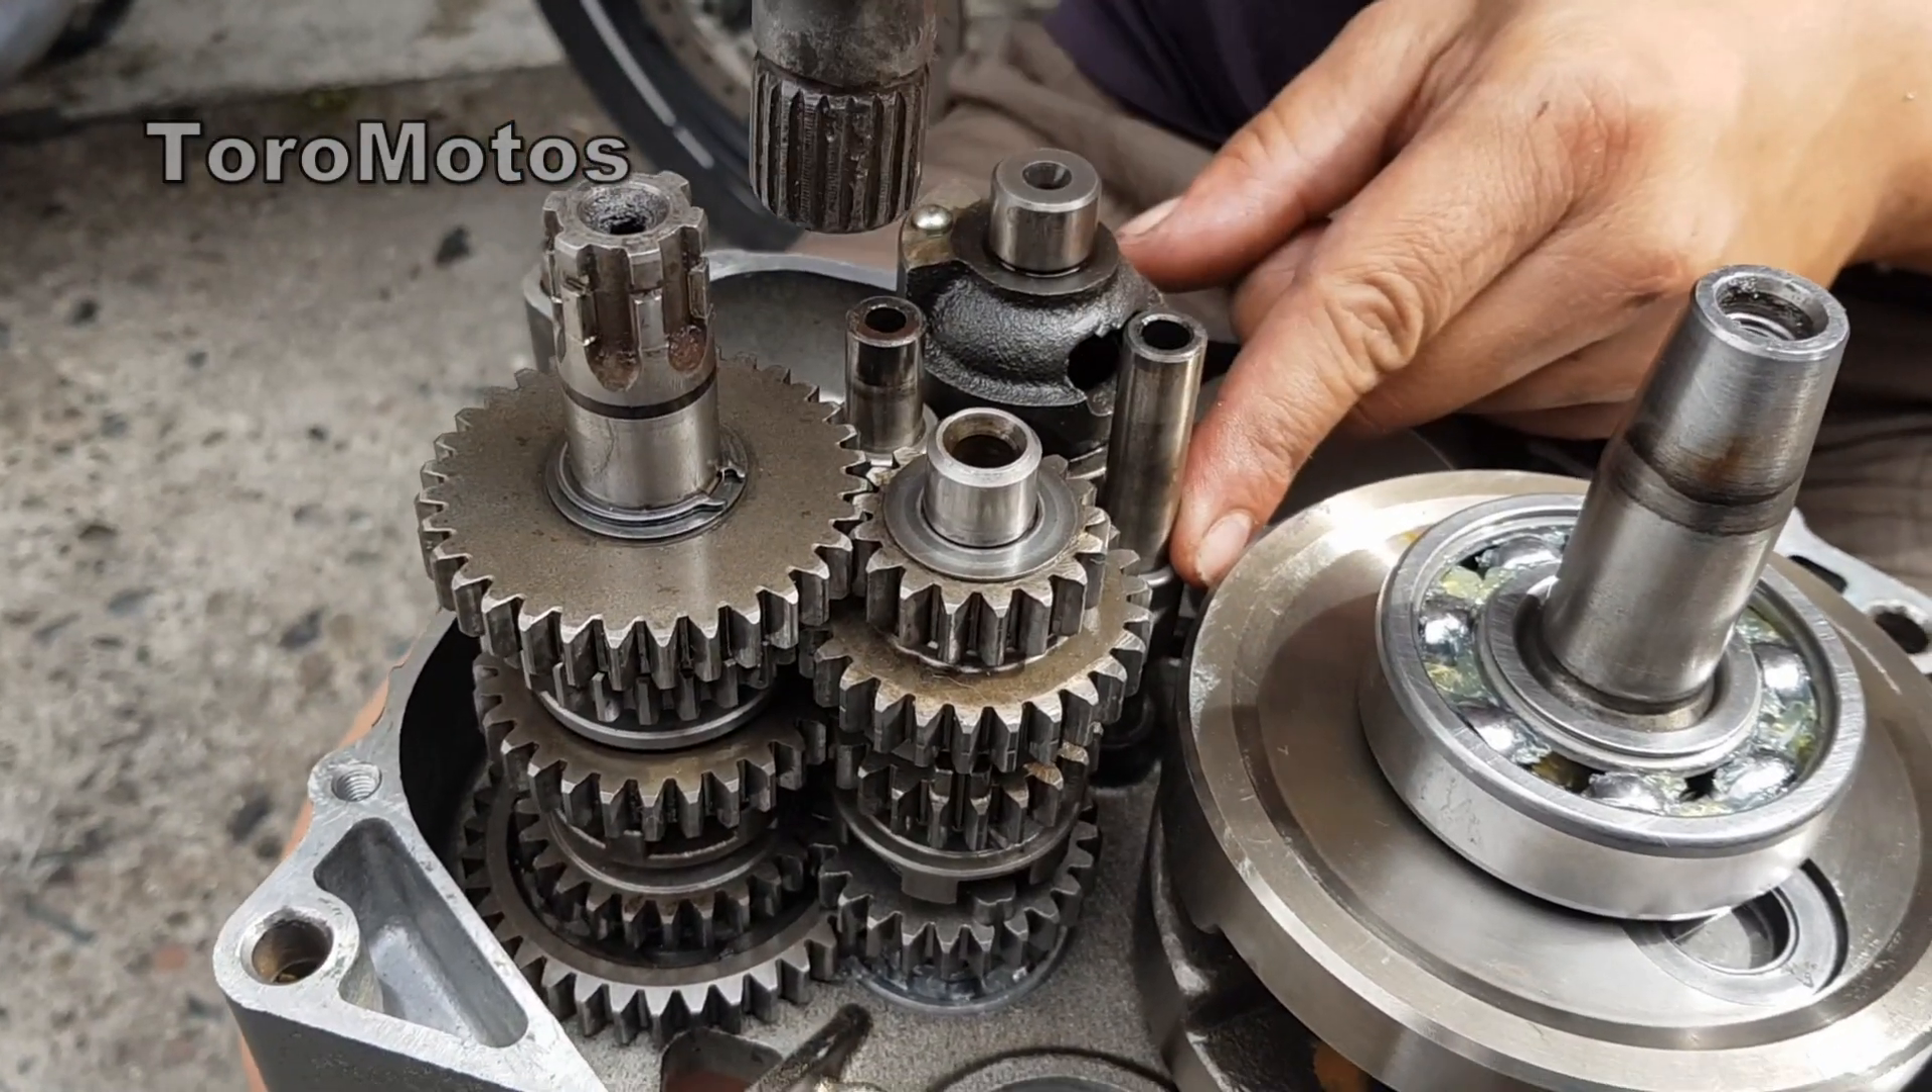Y ya de esta forma quedaría la caja de cambios armada.